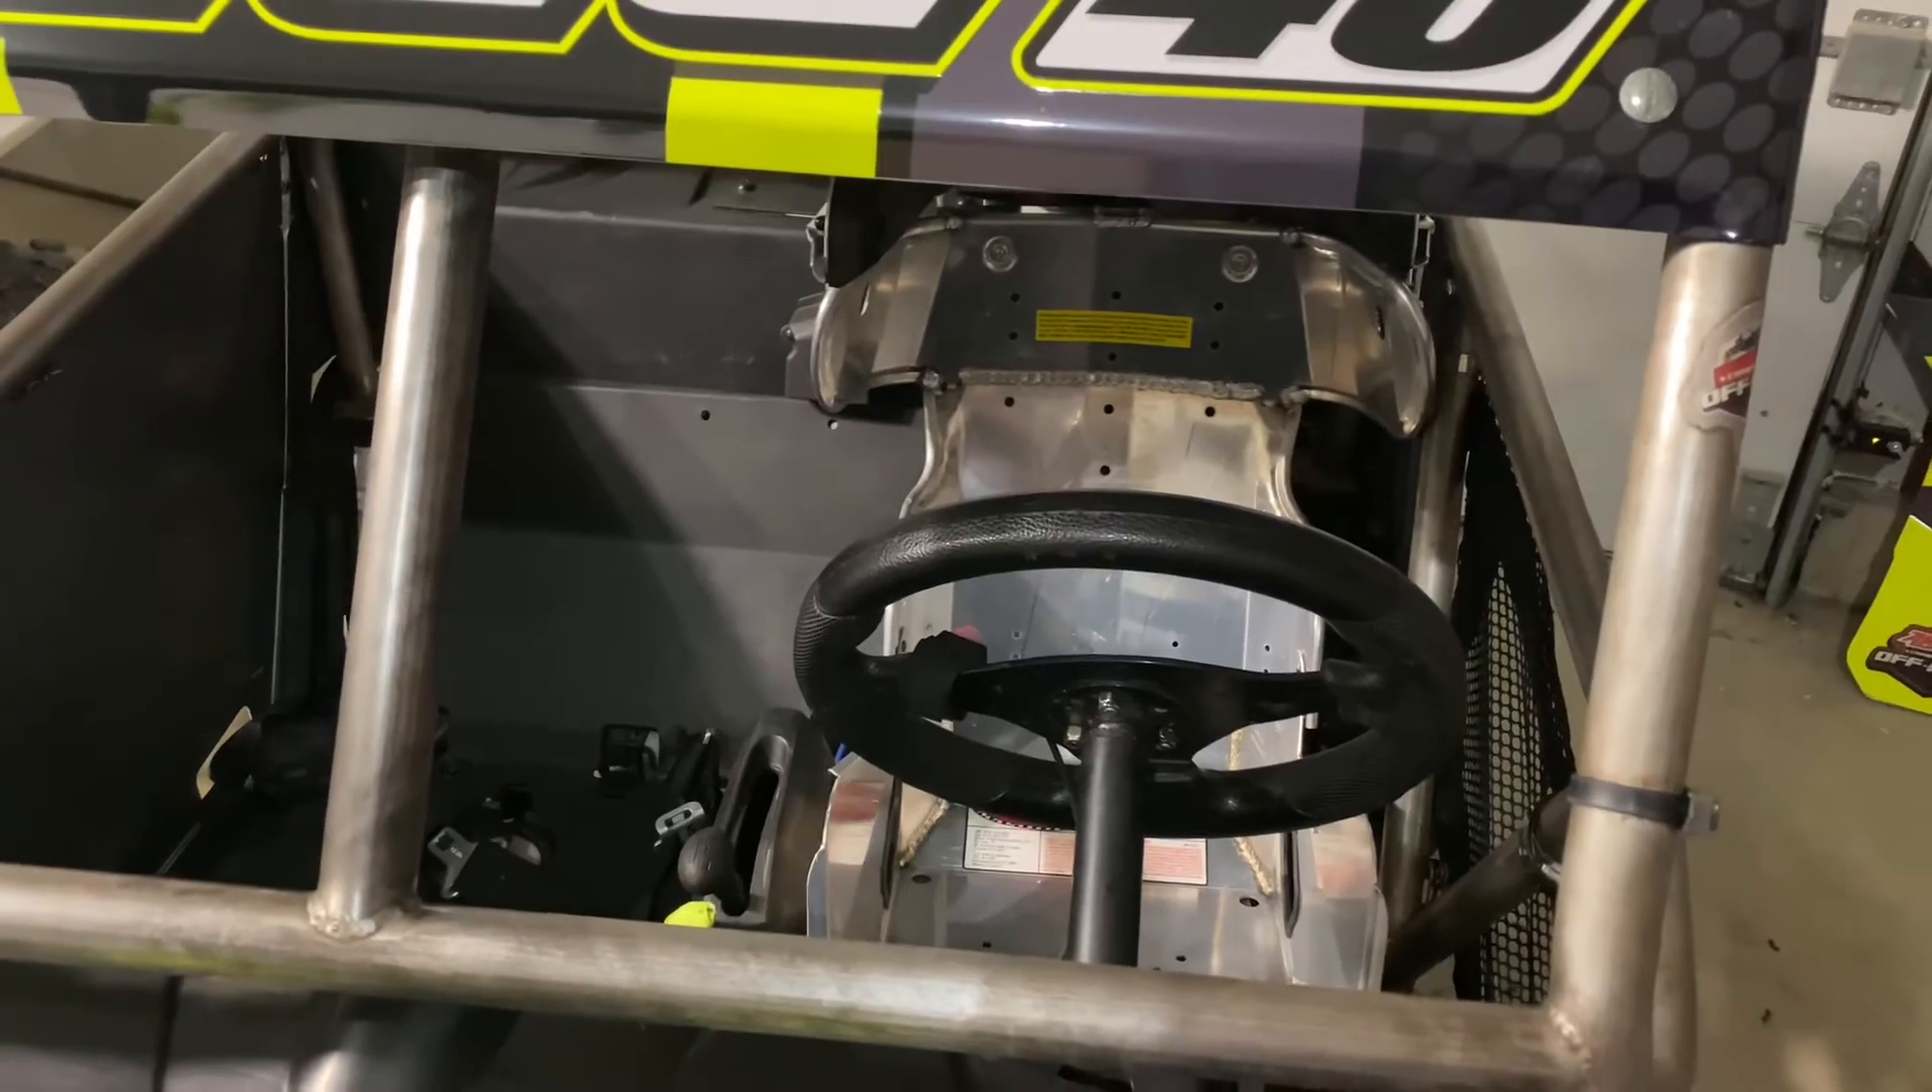All right, we got the seat into the RZR.